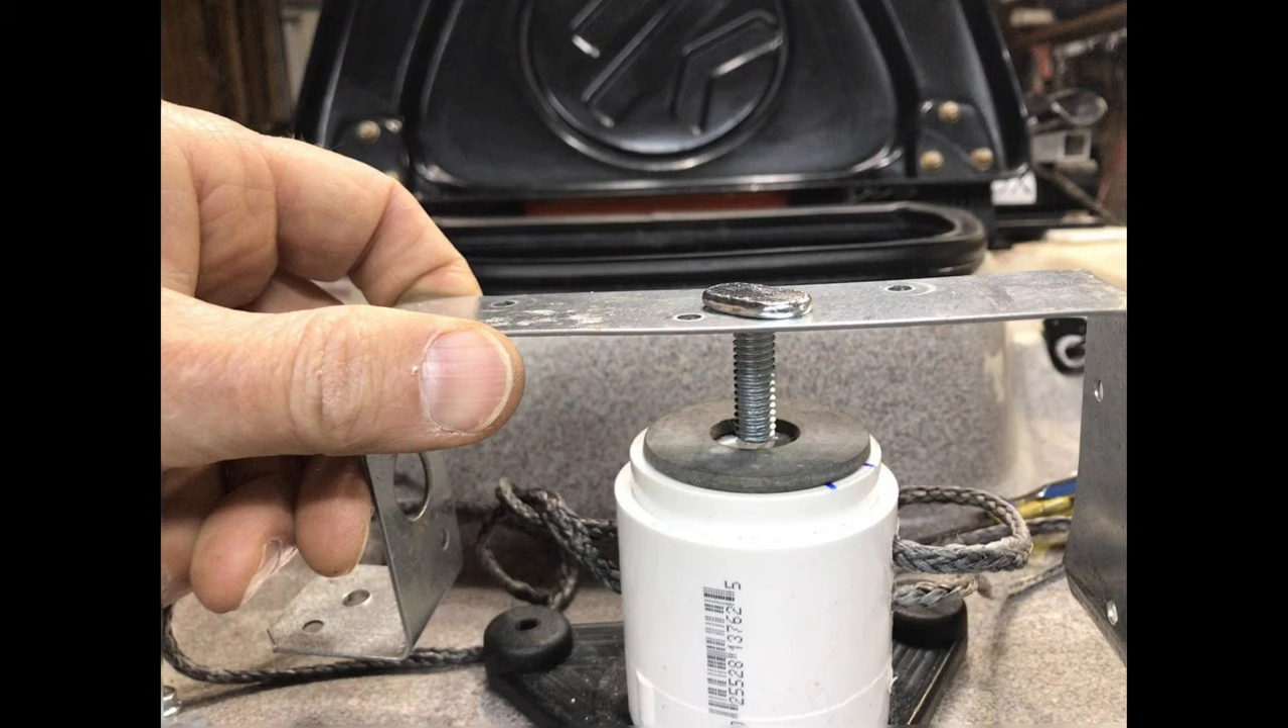The t -bolt just fits right through the hole I drilled in the strap into the top of the cap I've got on the coupler.